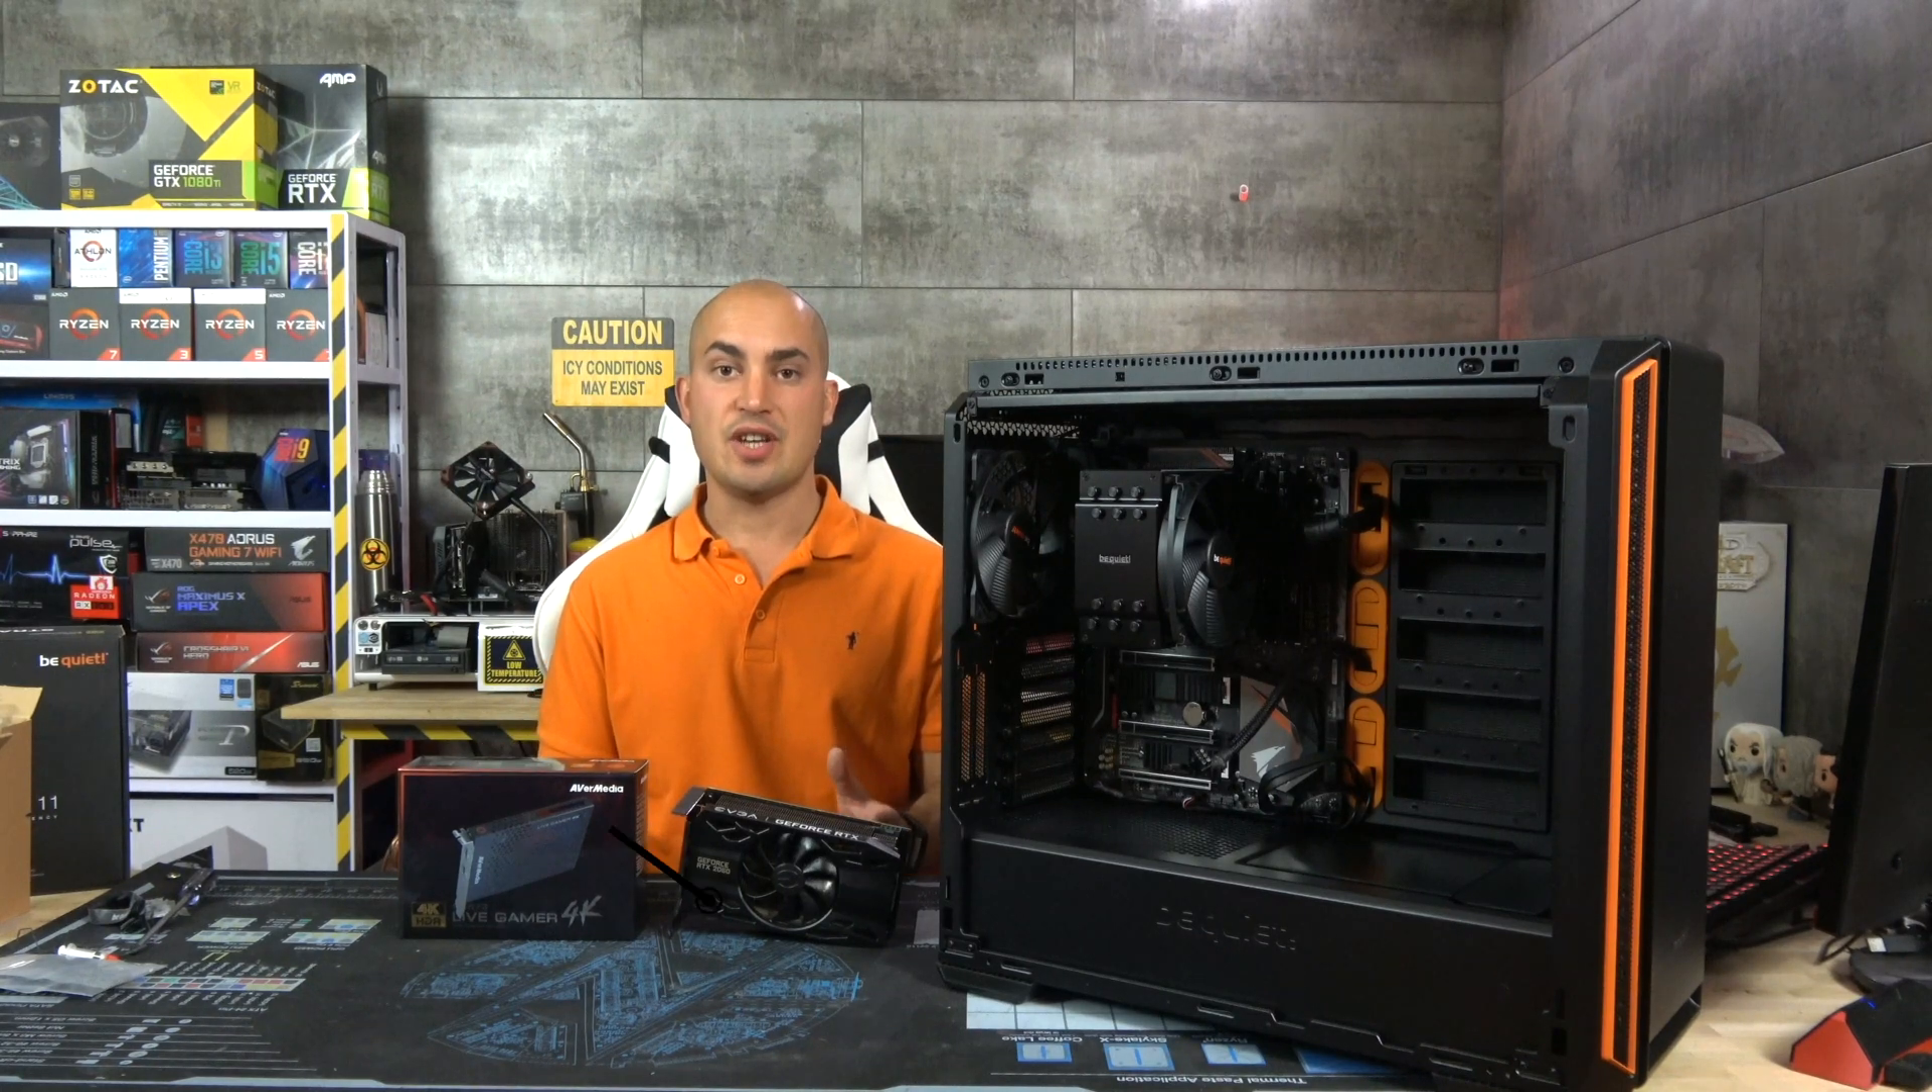The build now is almost ready, I just need to plug in the GPU and the HDMI acquisition card.